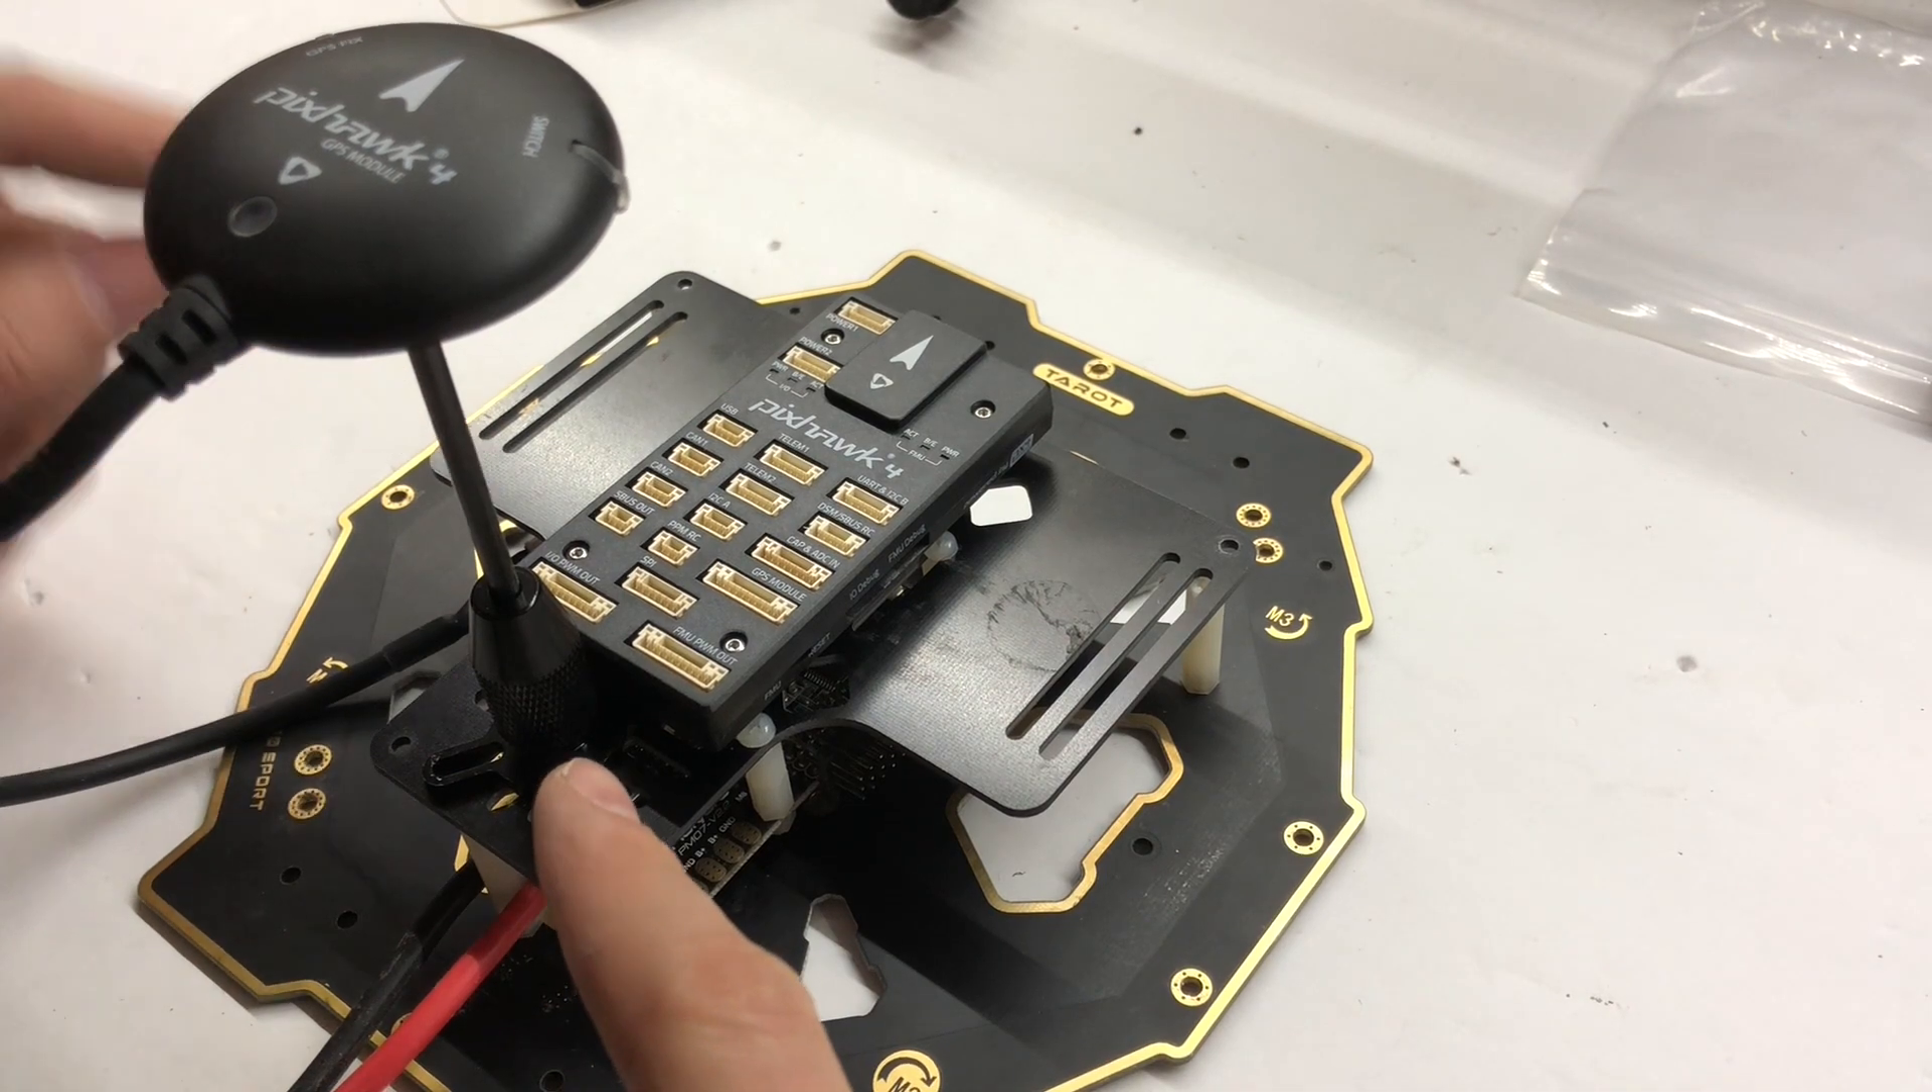I've added this top plate here.